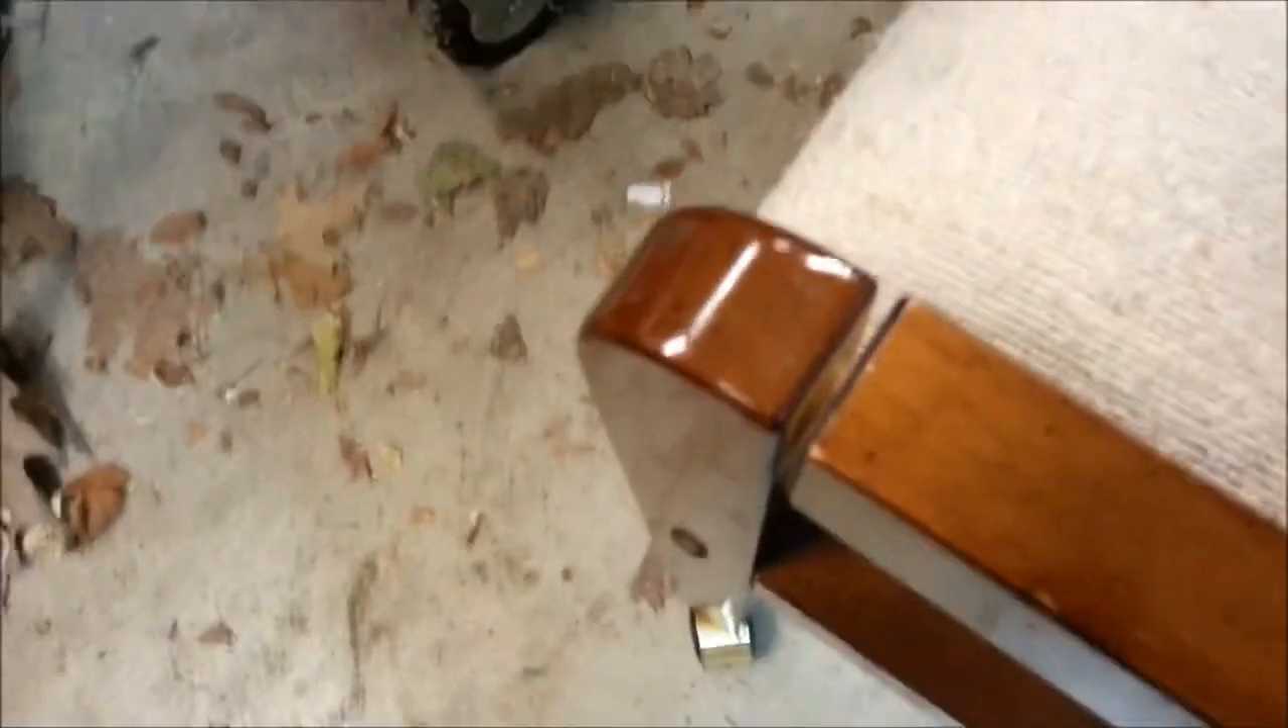We can see the joints are separated quite a bit.